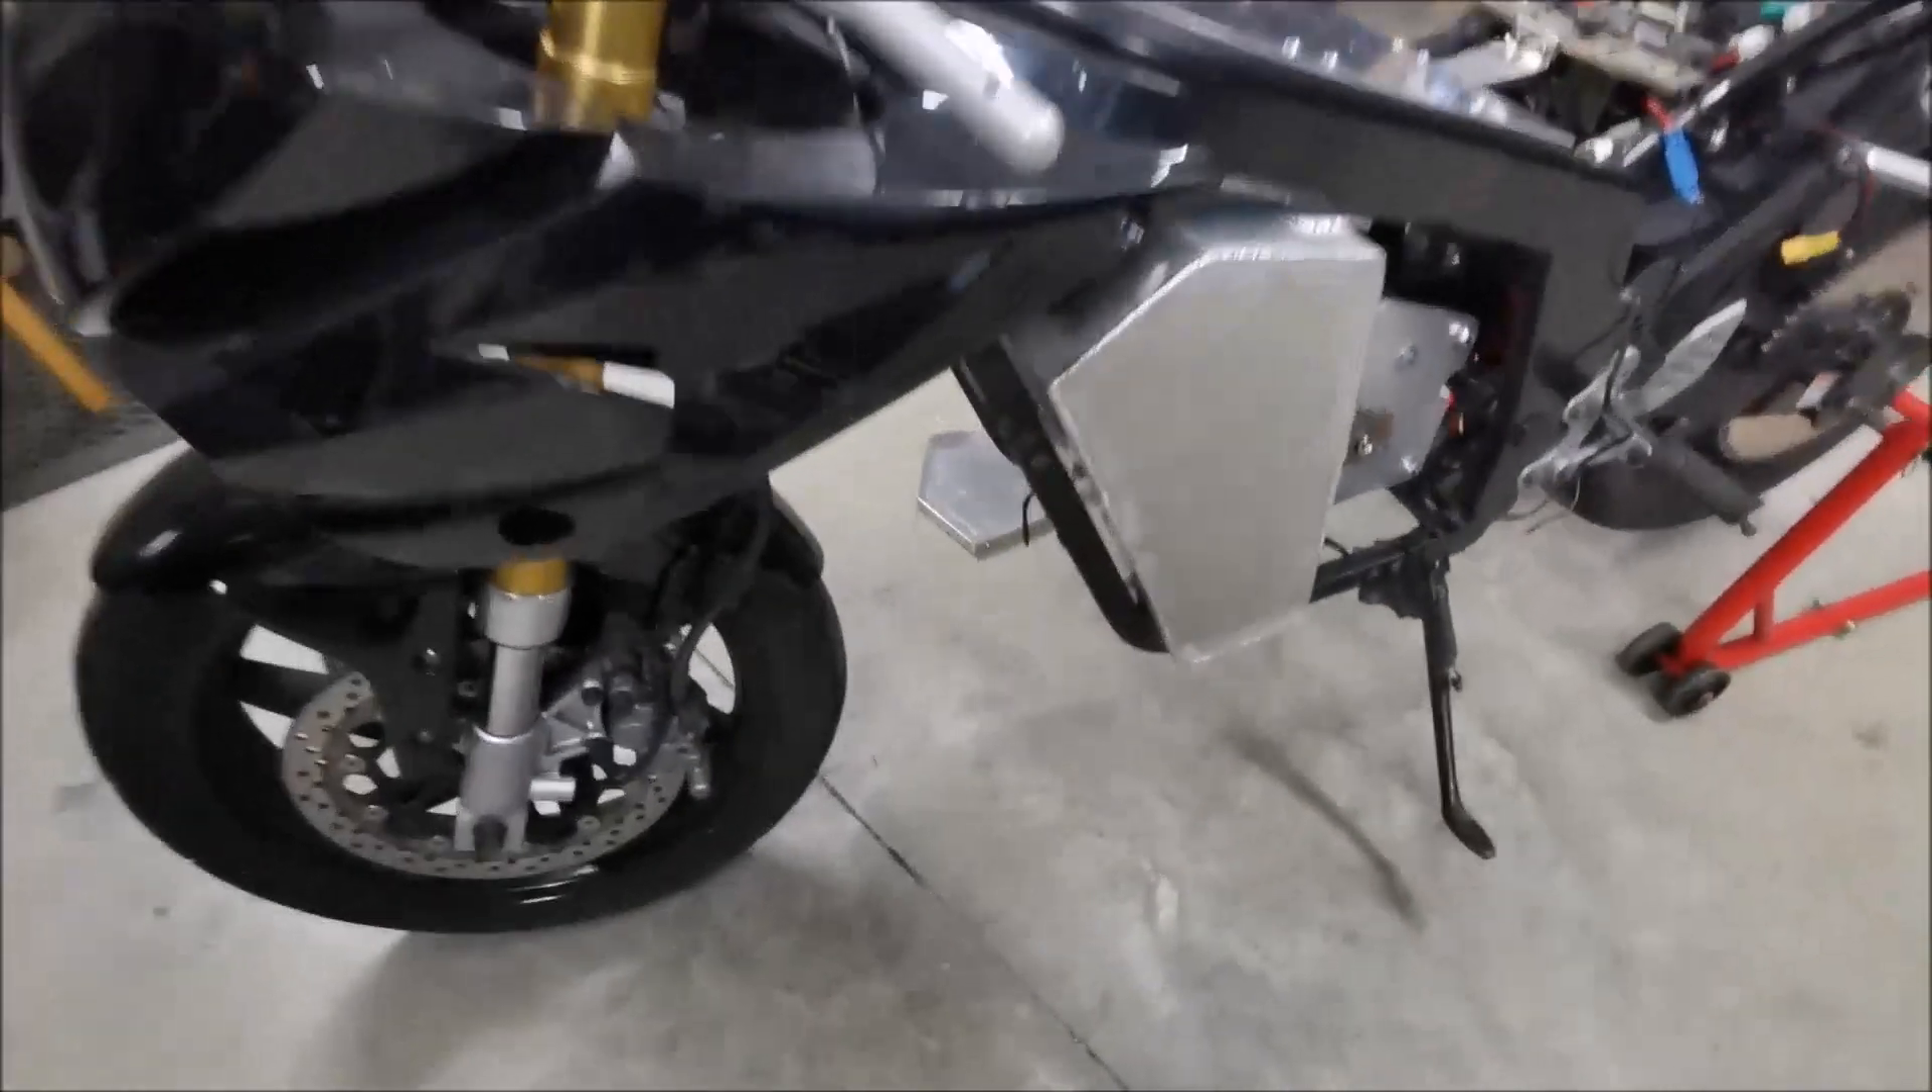This is the closed up side of the battery box so that's looking really good.